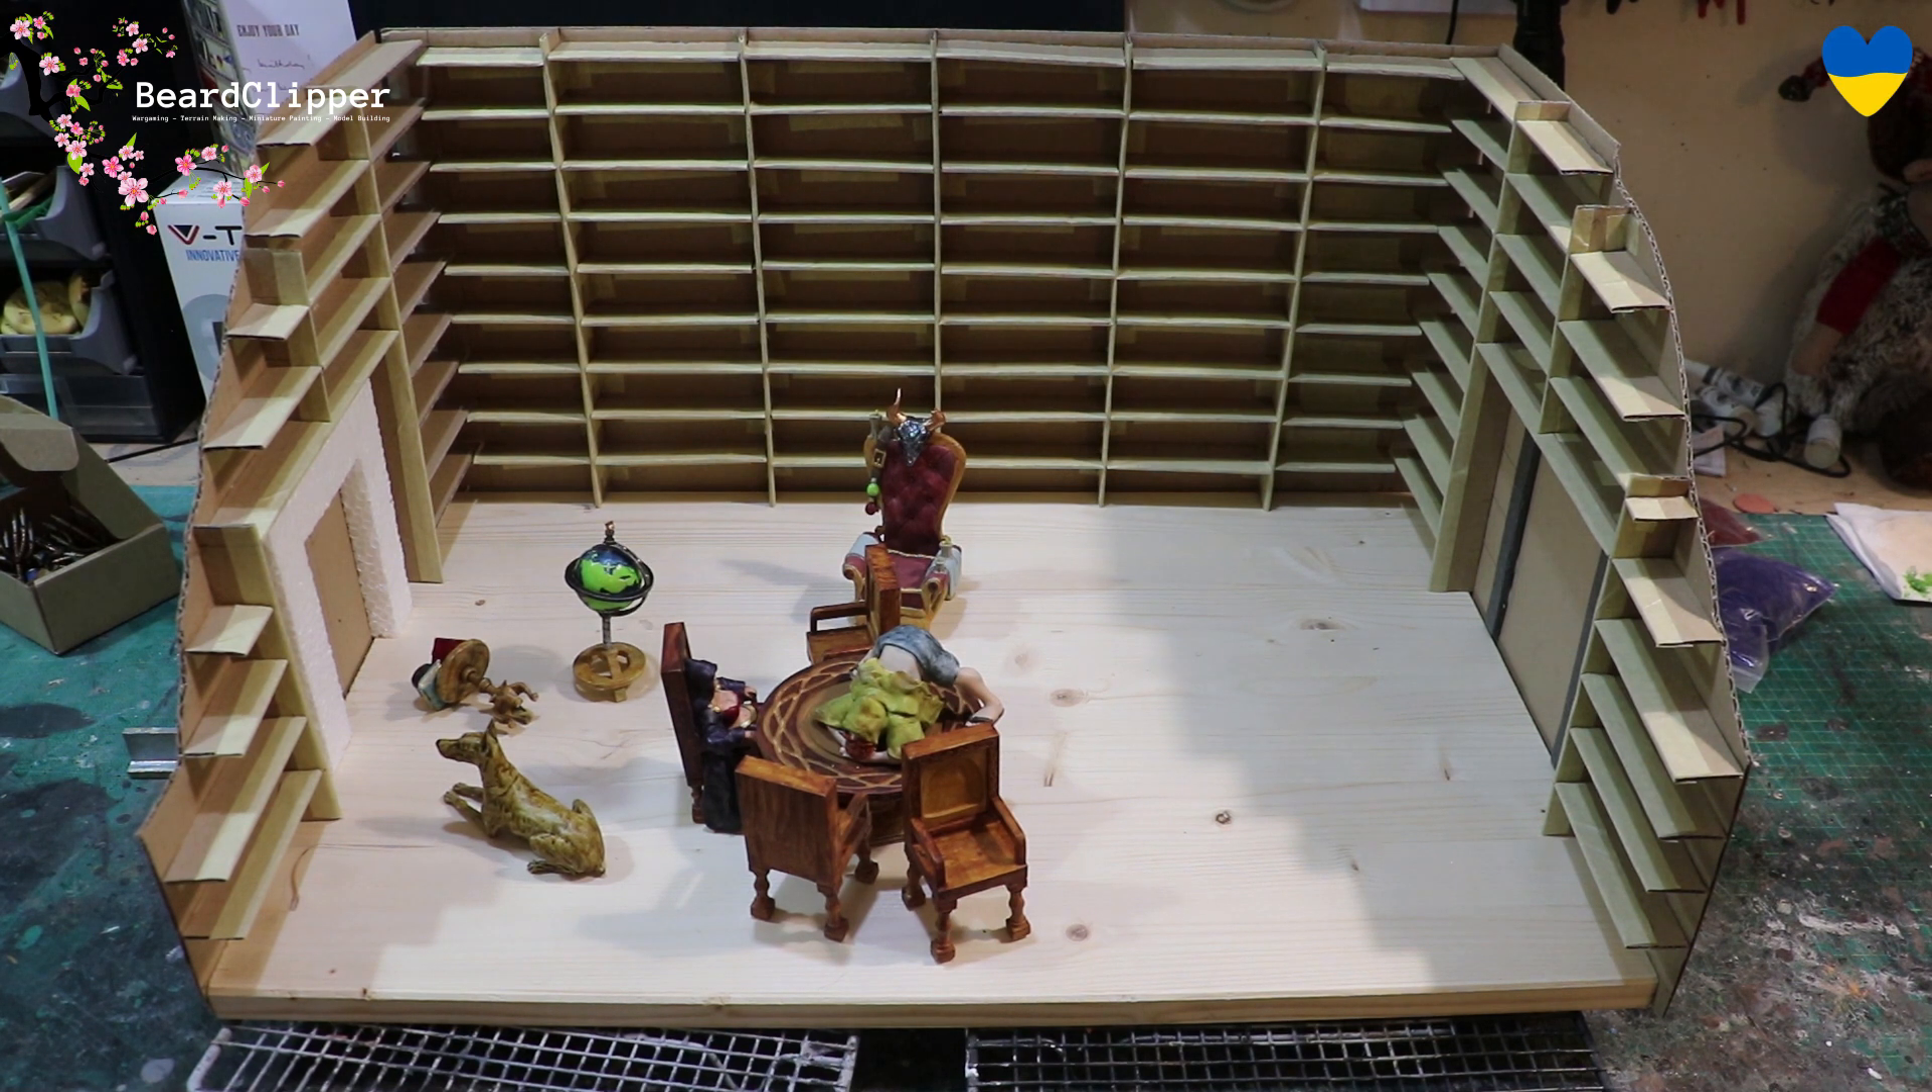Well then all of my shelves are done and honestly i'm absolutely so pleased.